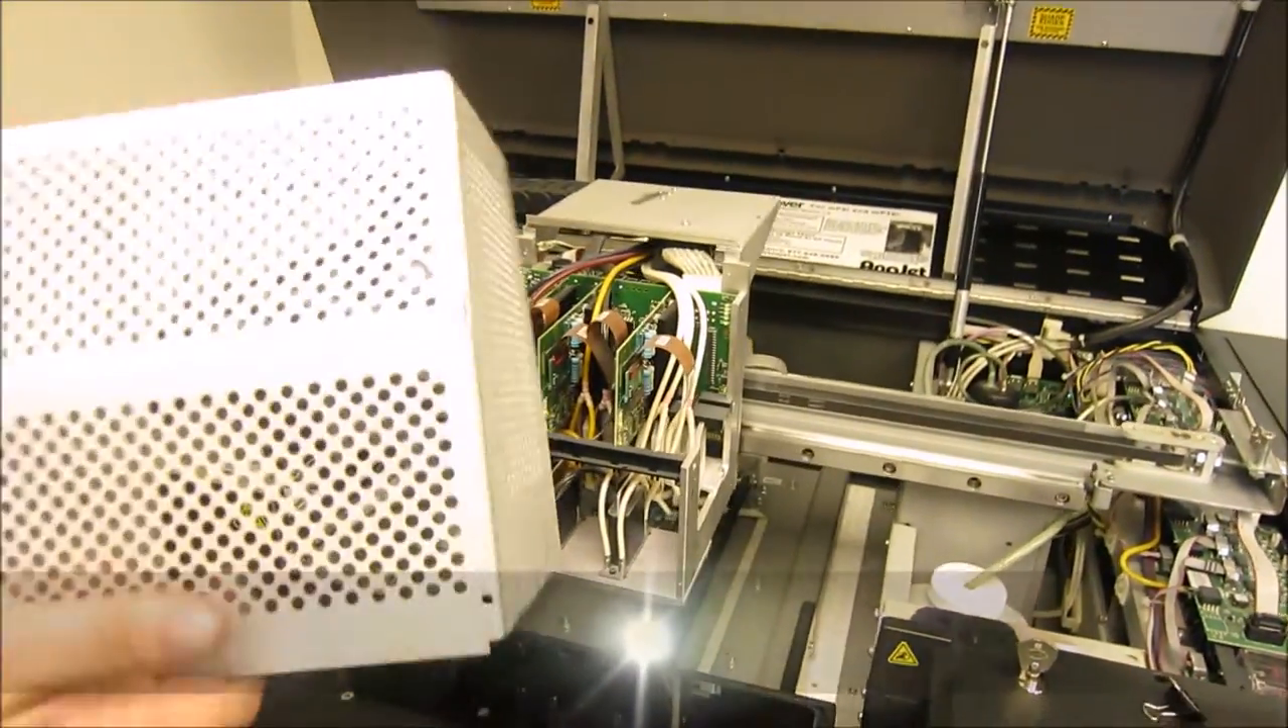Now for the purpose of the video, I have already removed the cover.